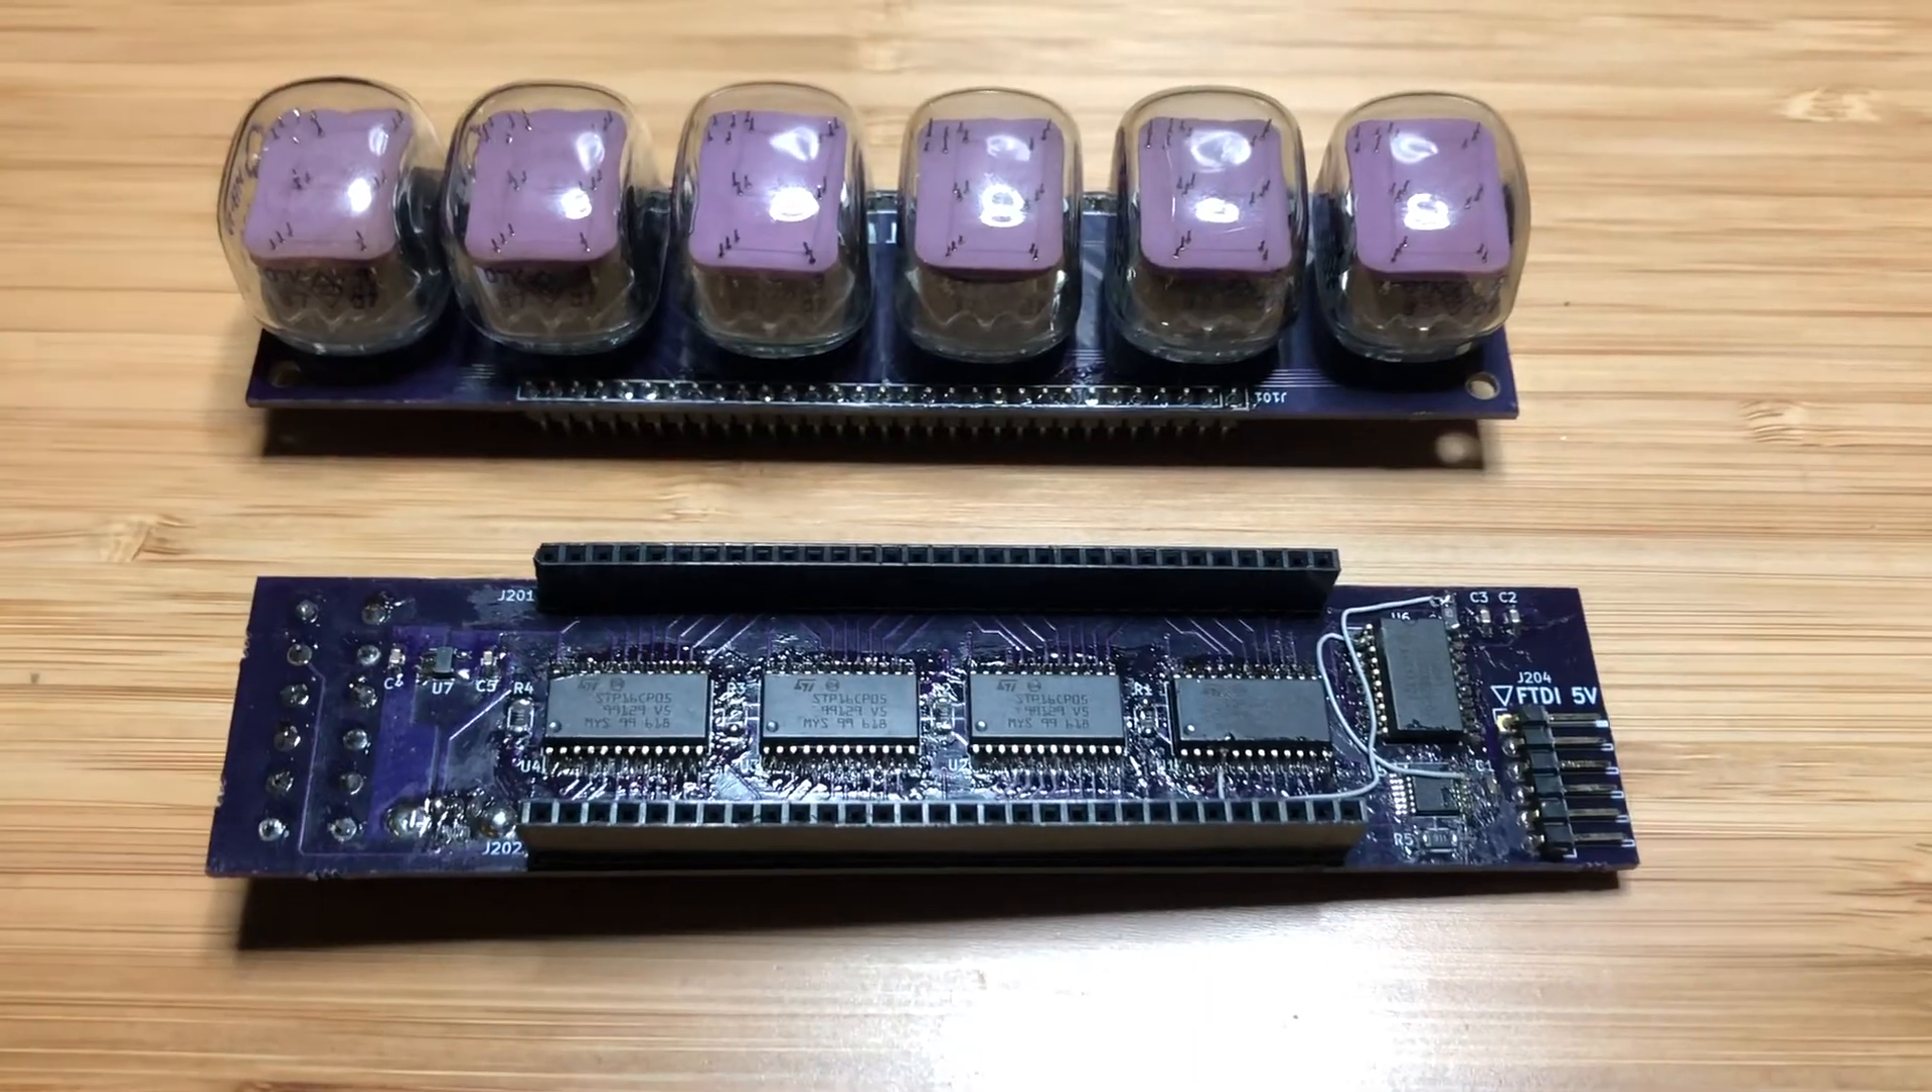Okay, so we've taken apart the two boards.